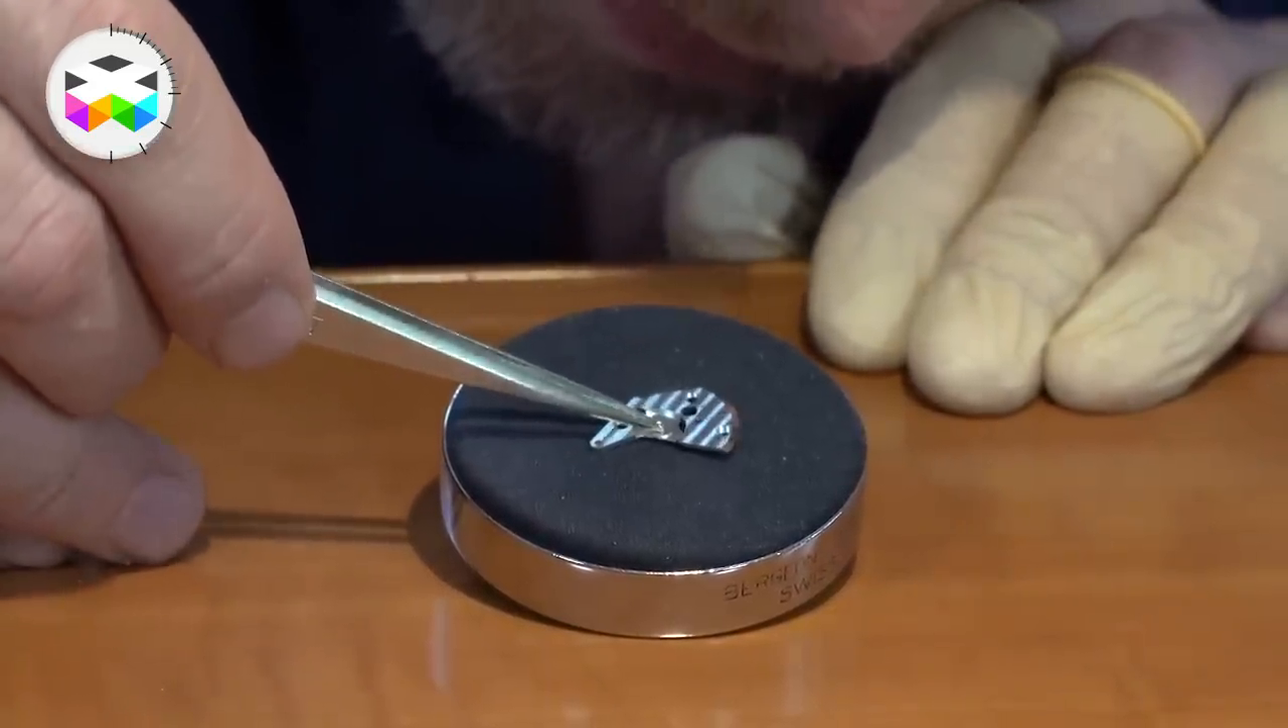So this is the bridge that I just removed.